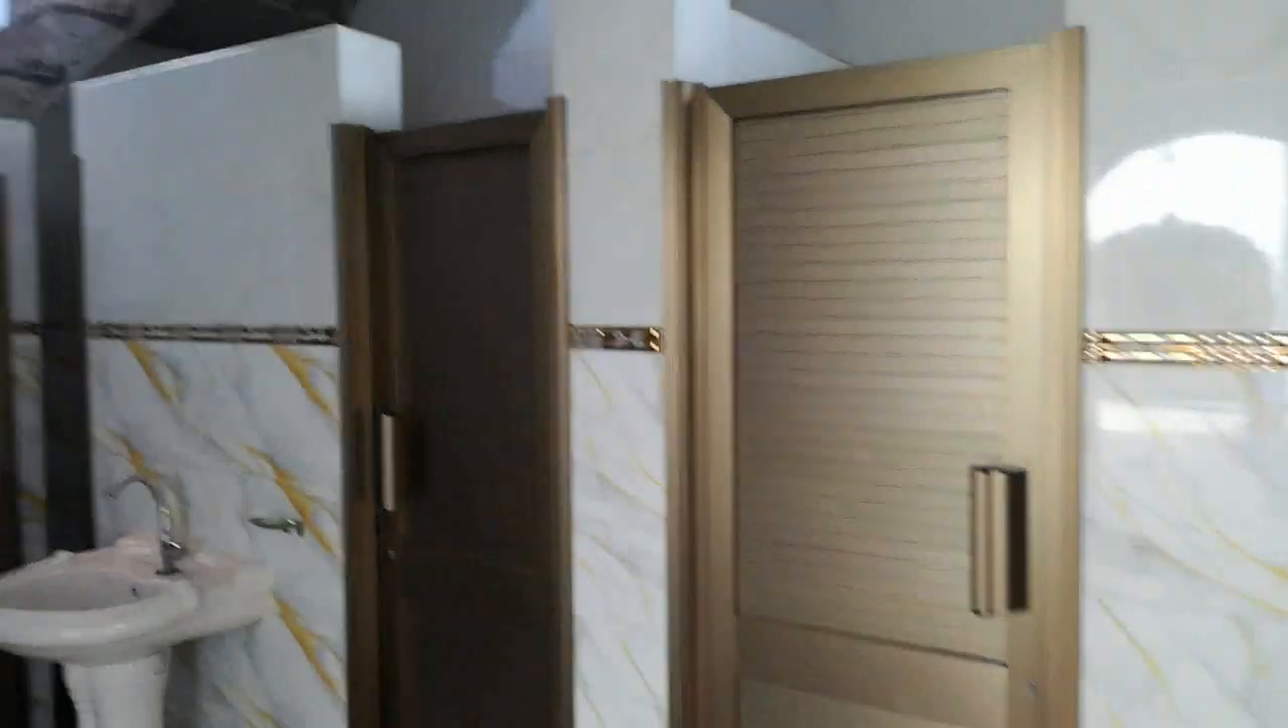یہ واشروم کے المونیم کے دروازے لگا دیئے گئے ہیں۔